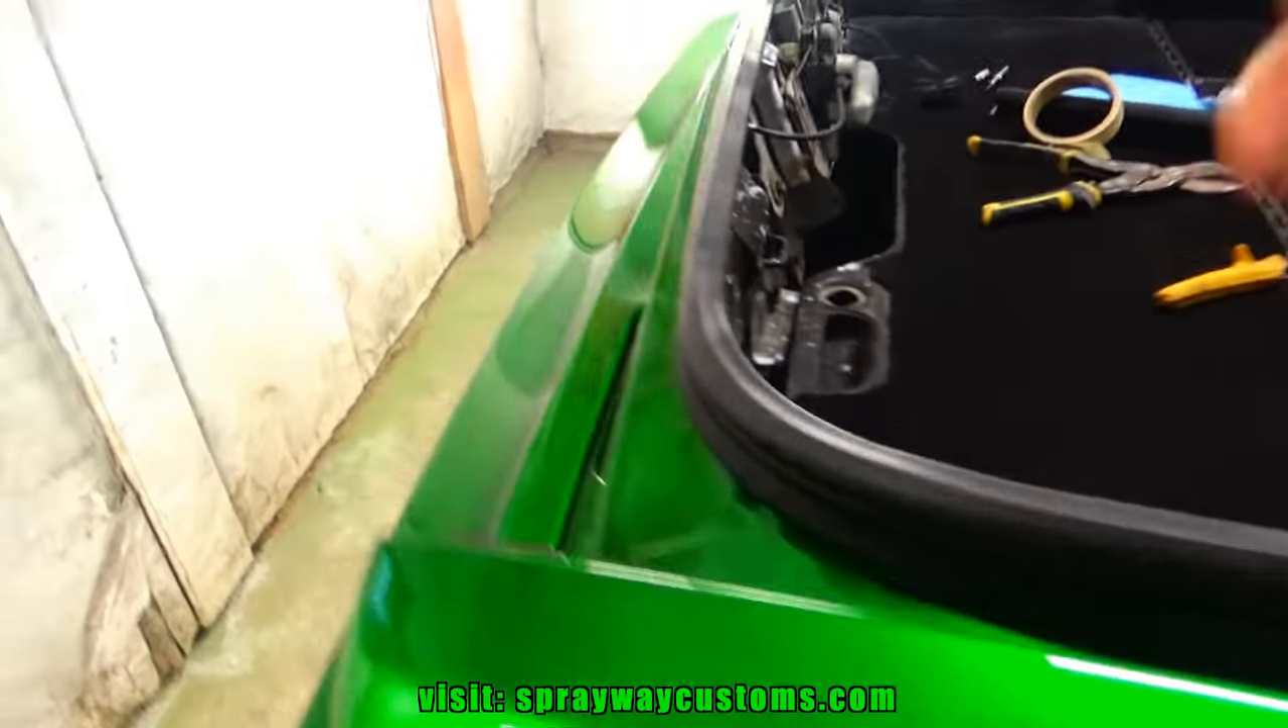The hatch weather stripping is installed.